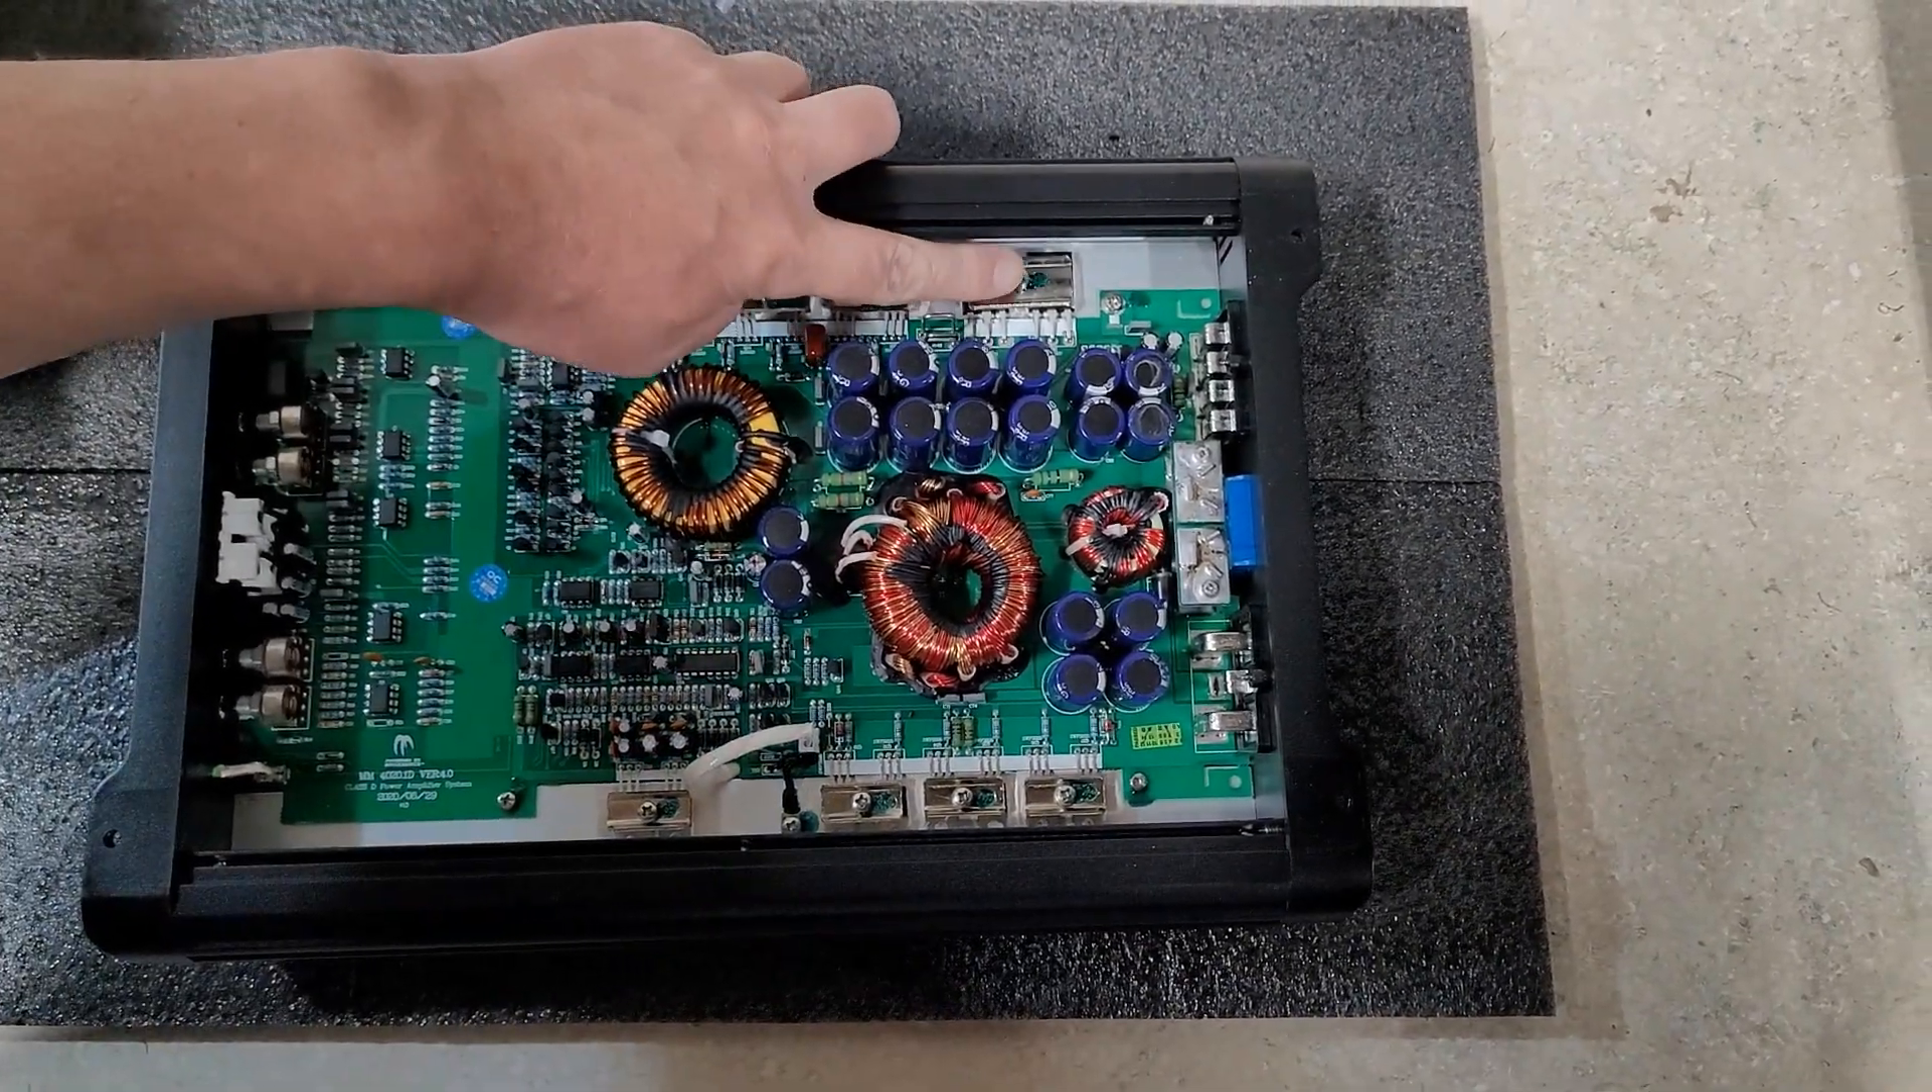Alright guys, so I got the amp apart, what we're looking at here is this FET and what I'm gonna do is we're gonna take off the clamp and just get this out of the way real fast.